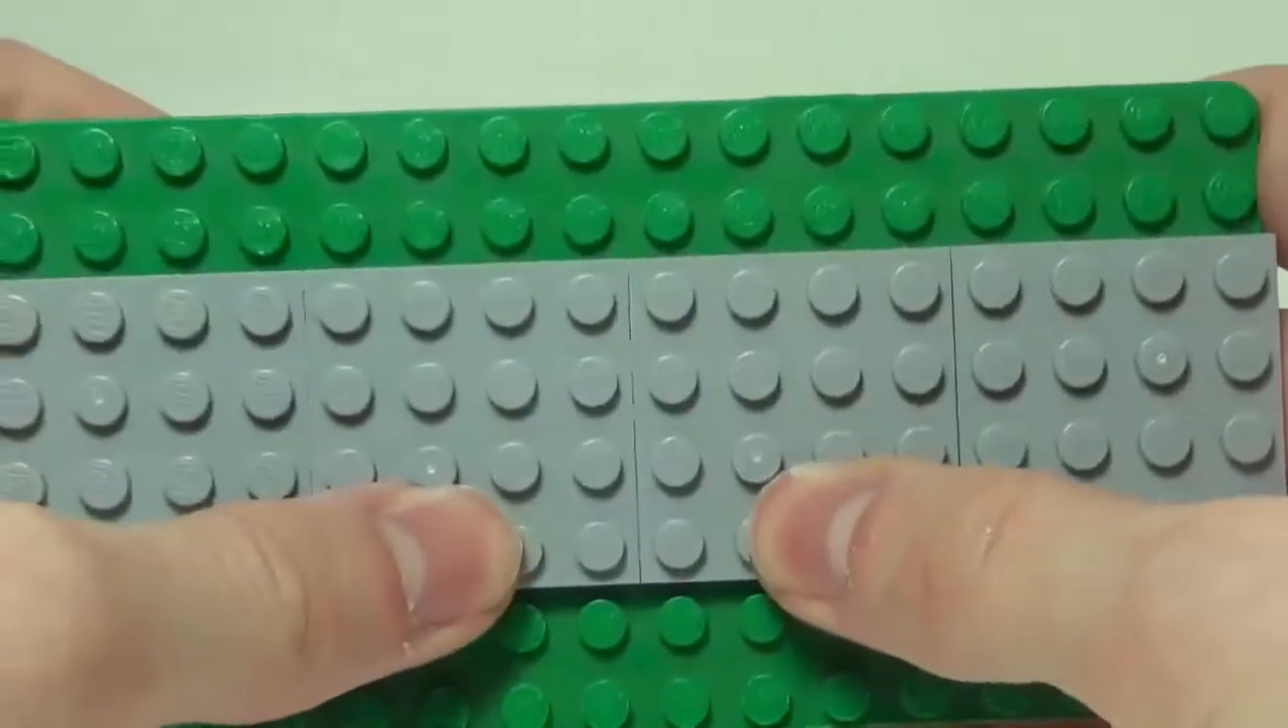So what I've done here is taken four 4x4 light bluish gray plates, and I have laid them out on this kind of oddly shaped base plate.